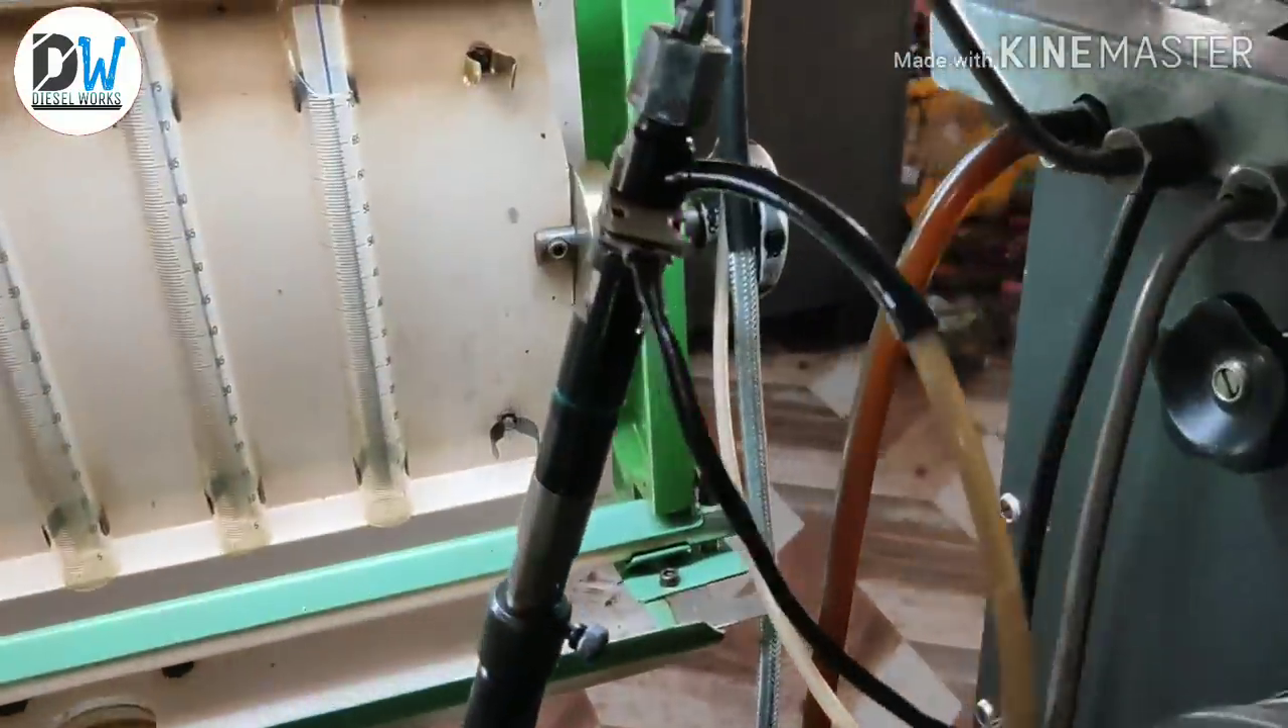यह रहा हमारा injector जो की लगा हुआ है।